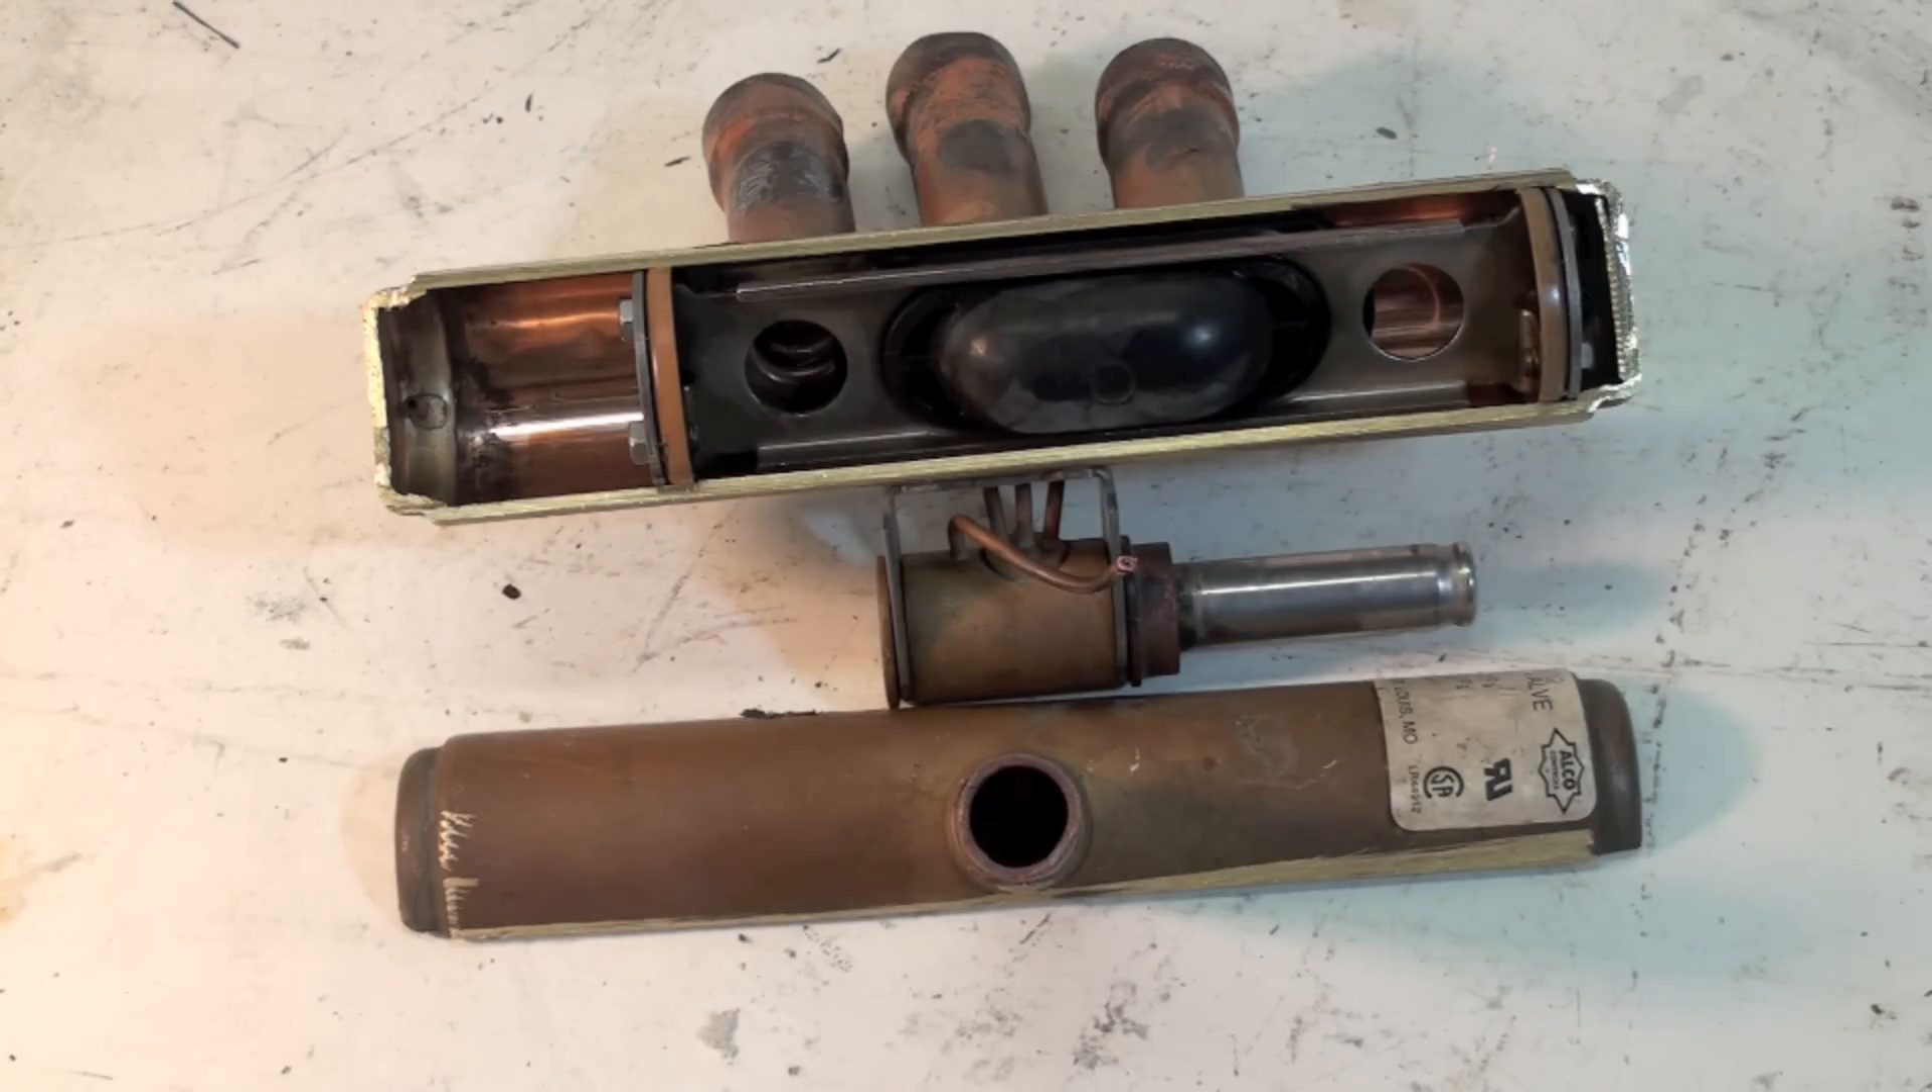And that is the reversing valve disassembled.